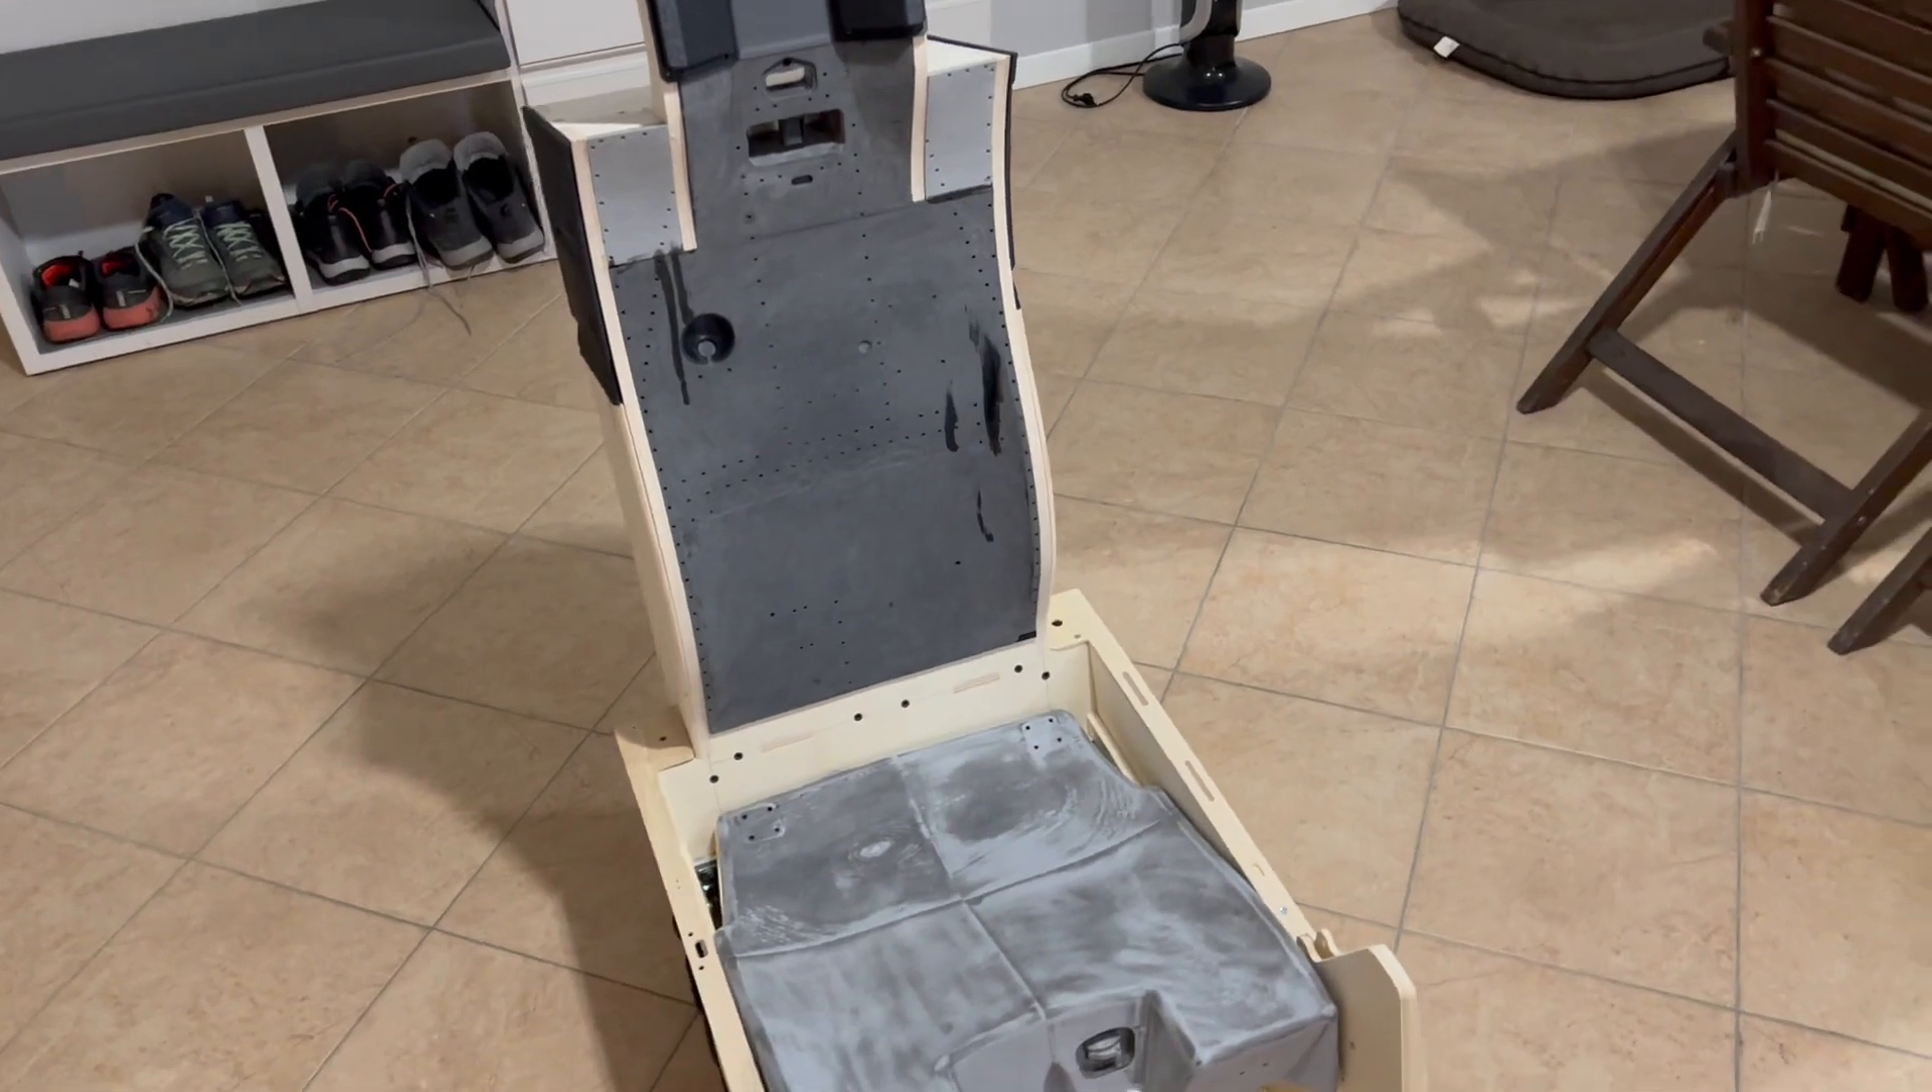So the seat construction is now all complete and you can see all the 3D printed parts are now in place. They aren't fixed in just yet.